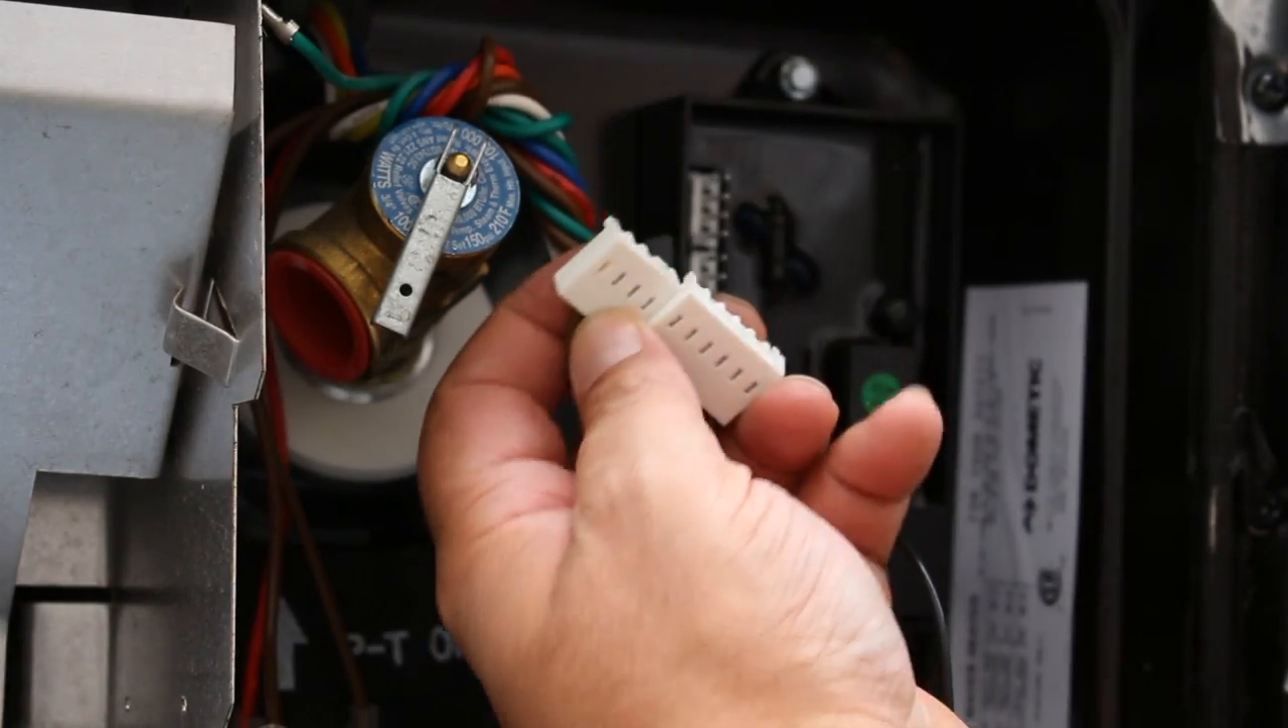All right I got the plug off.